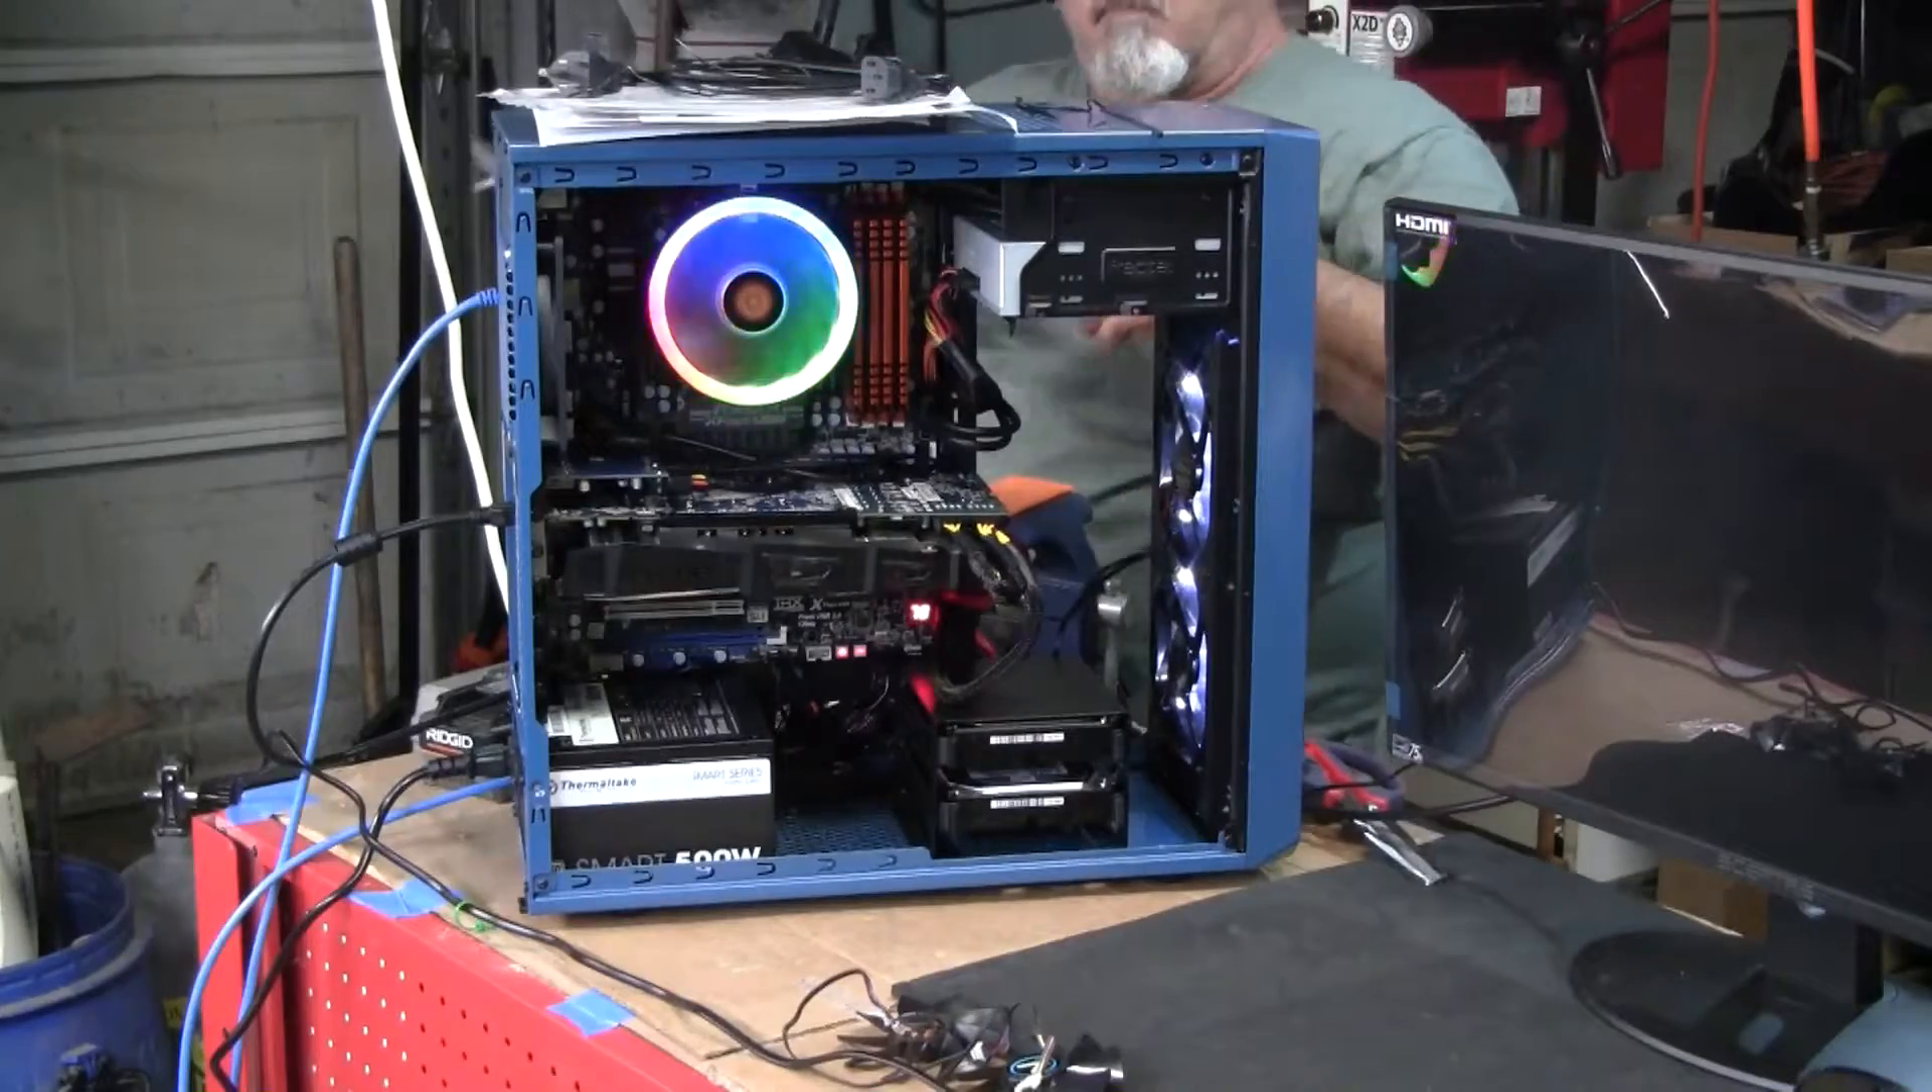At this point the GPU is installed.